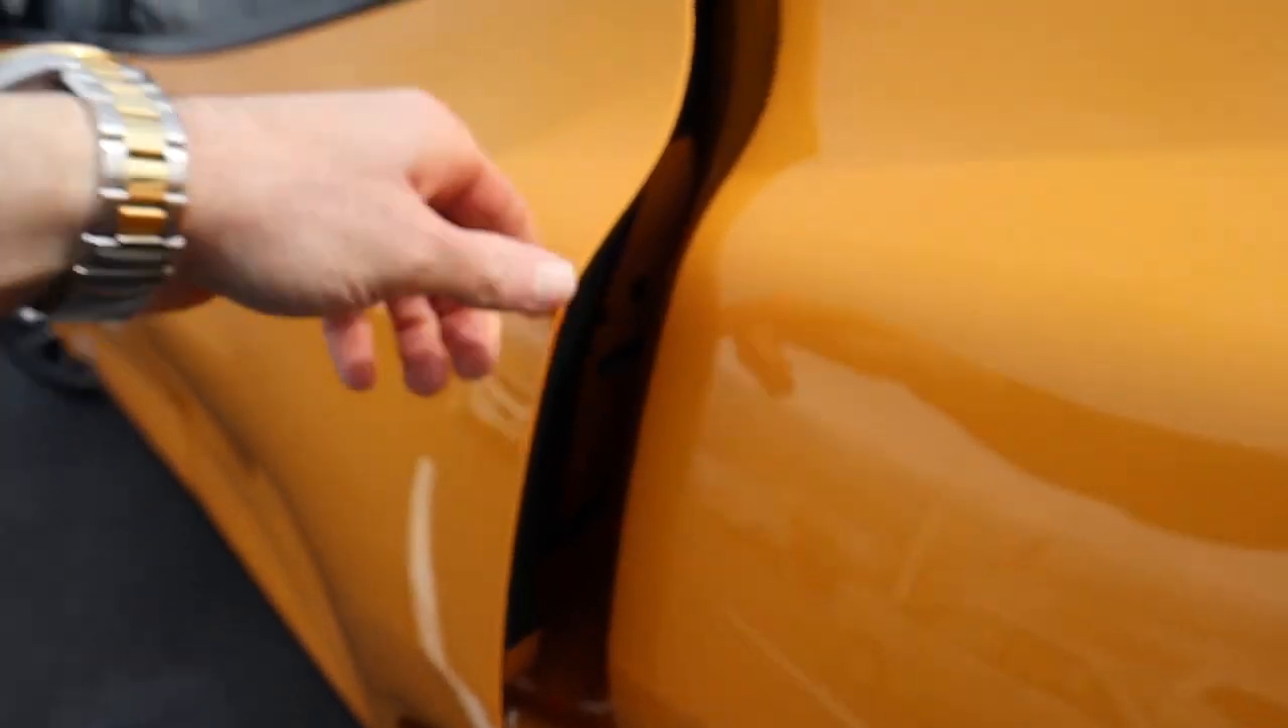So as I'm sure you can tell, I'm pushing on the door and the door is not closing.